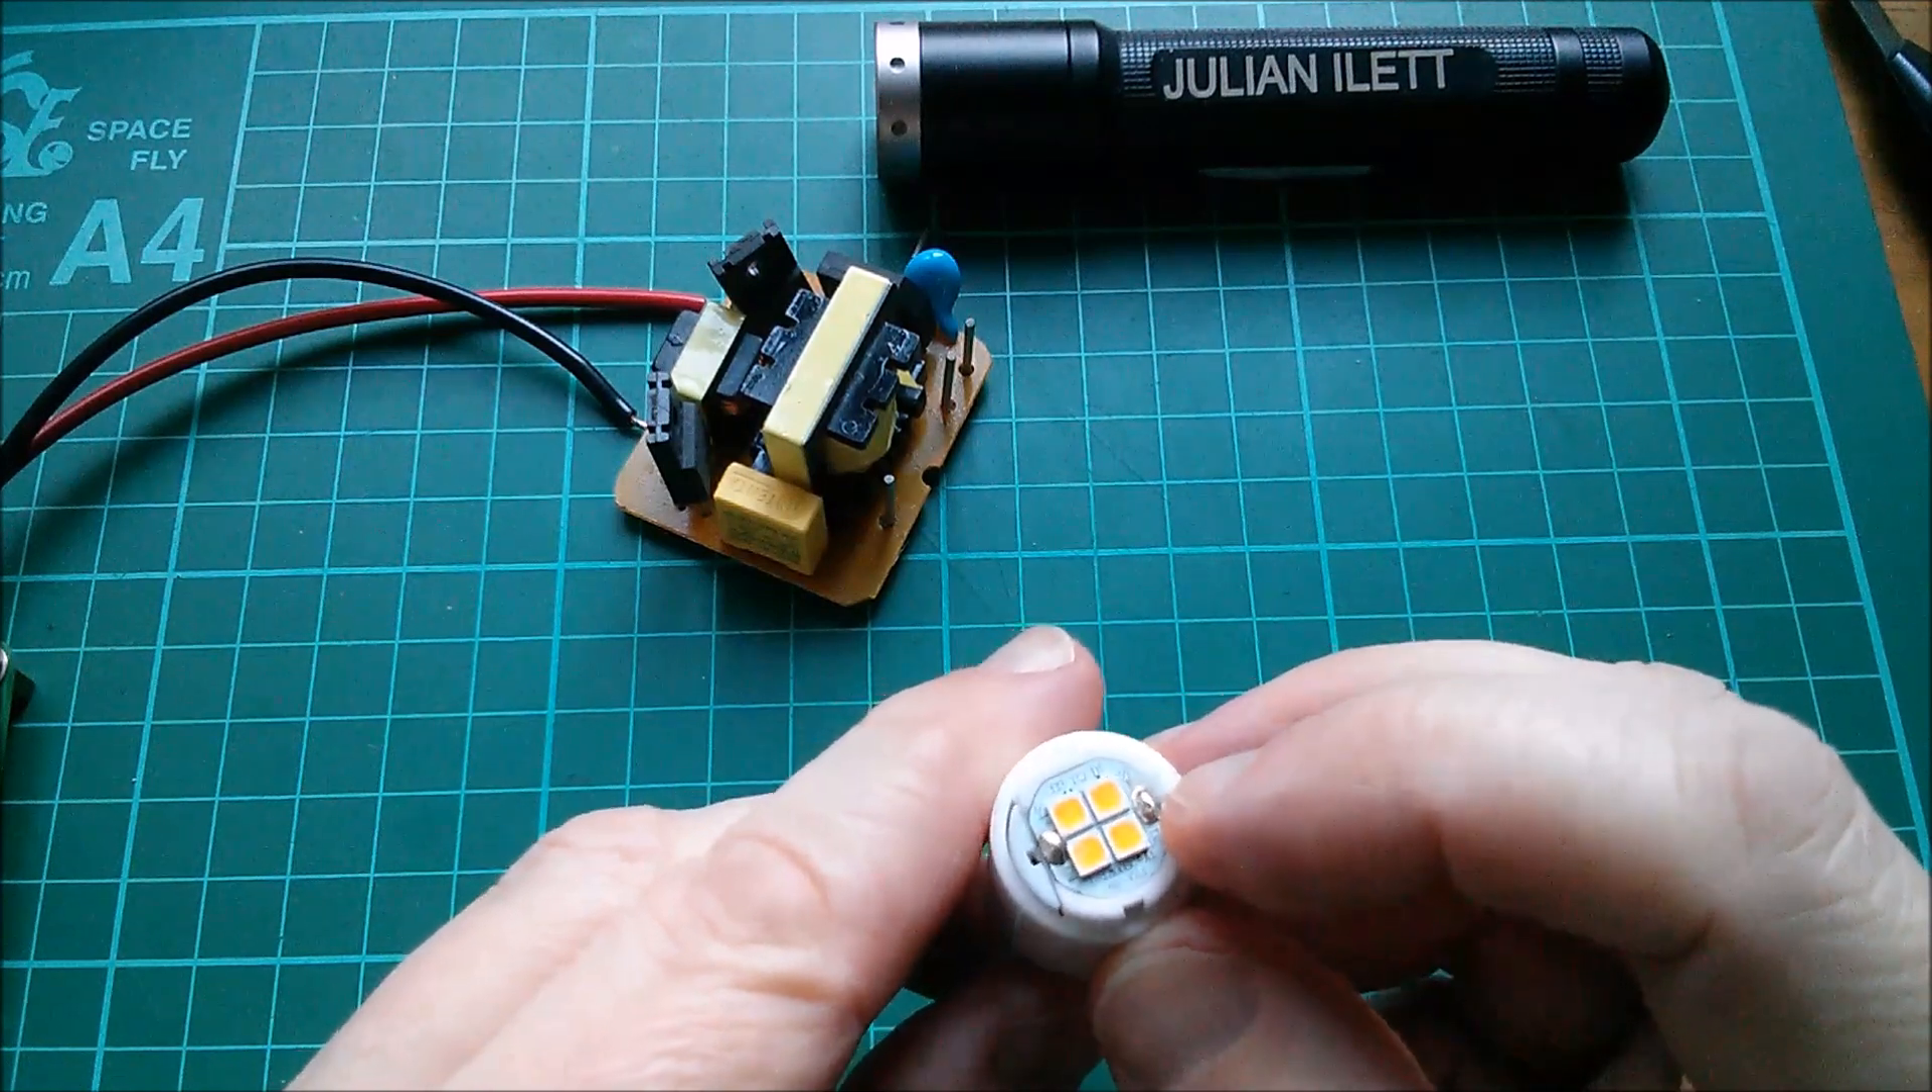Right I've managed to prise the top off and we have four little LEDs which are probably about three millimeters square.